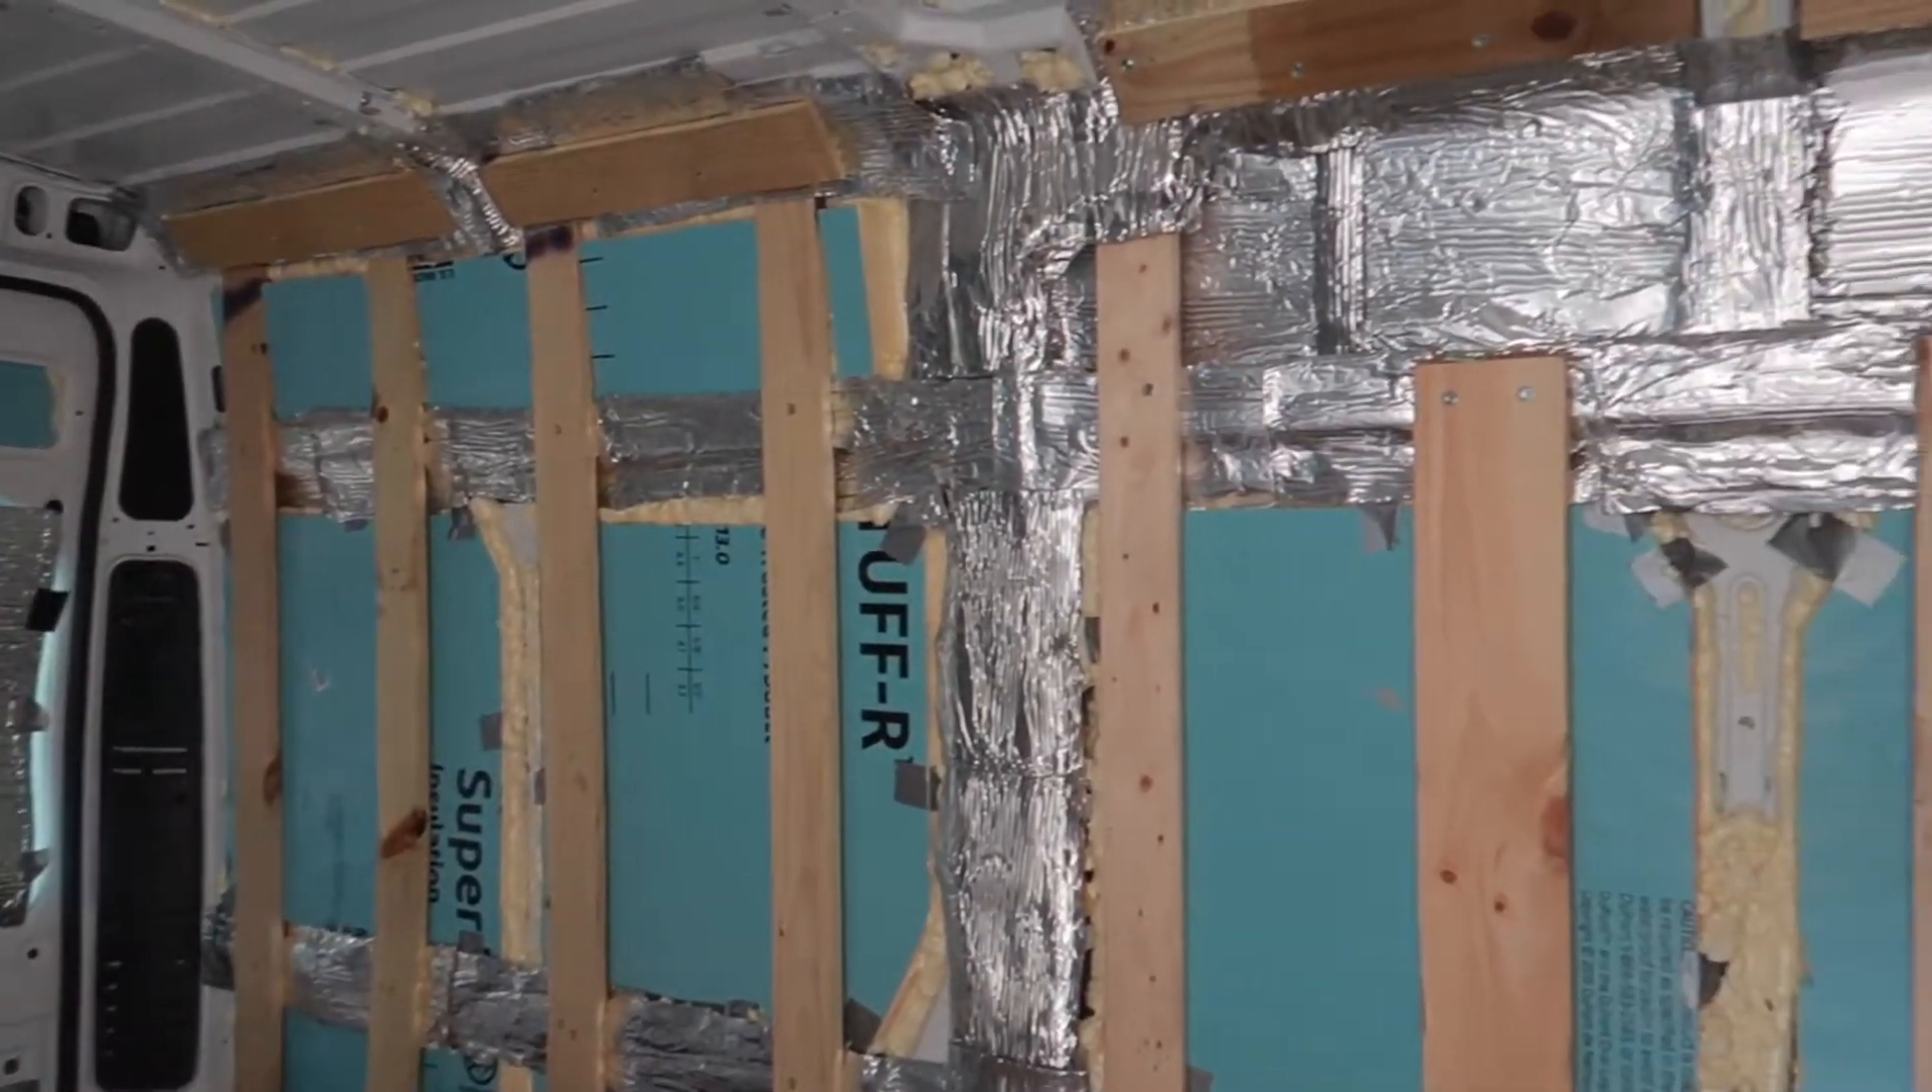Josh just finished up the framing inside the van on the walls so we have all of our walls framed out this side as well.